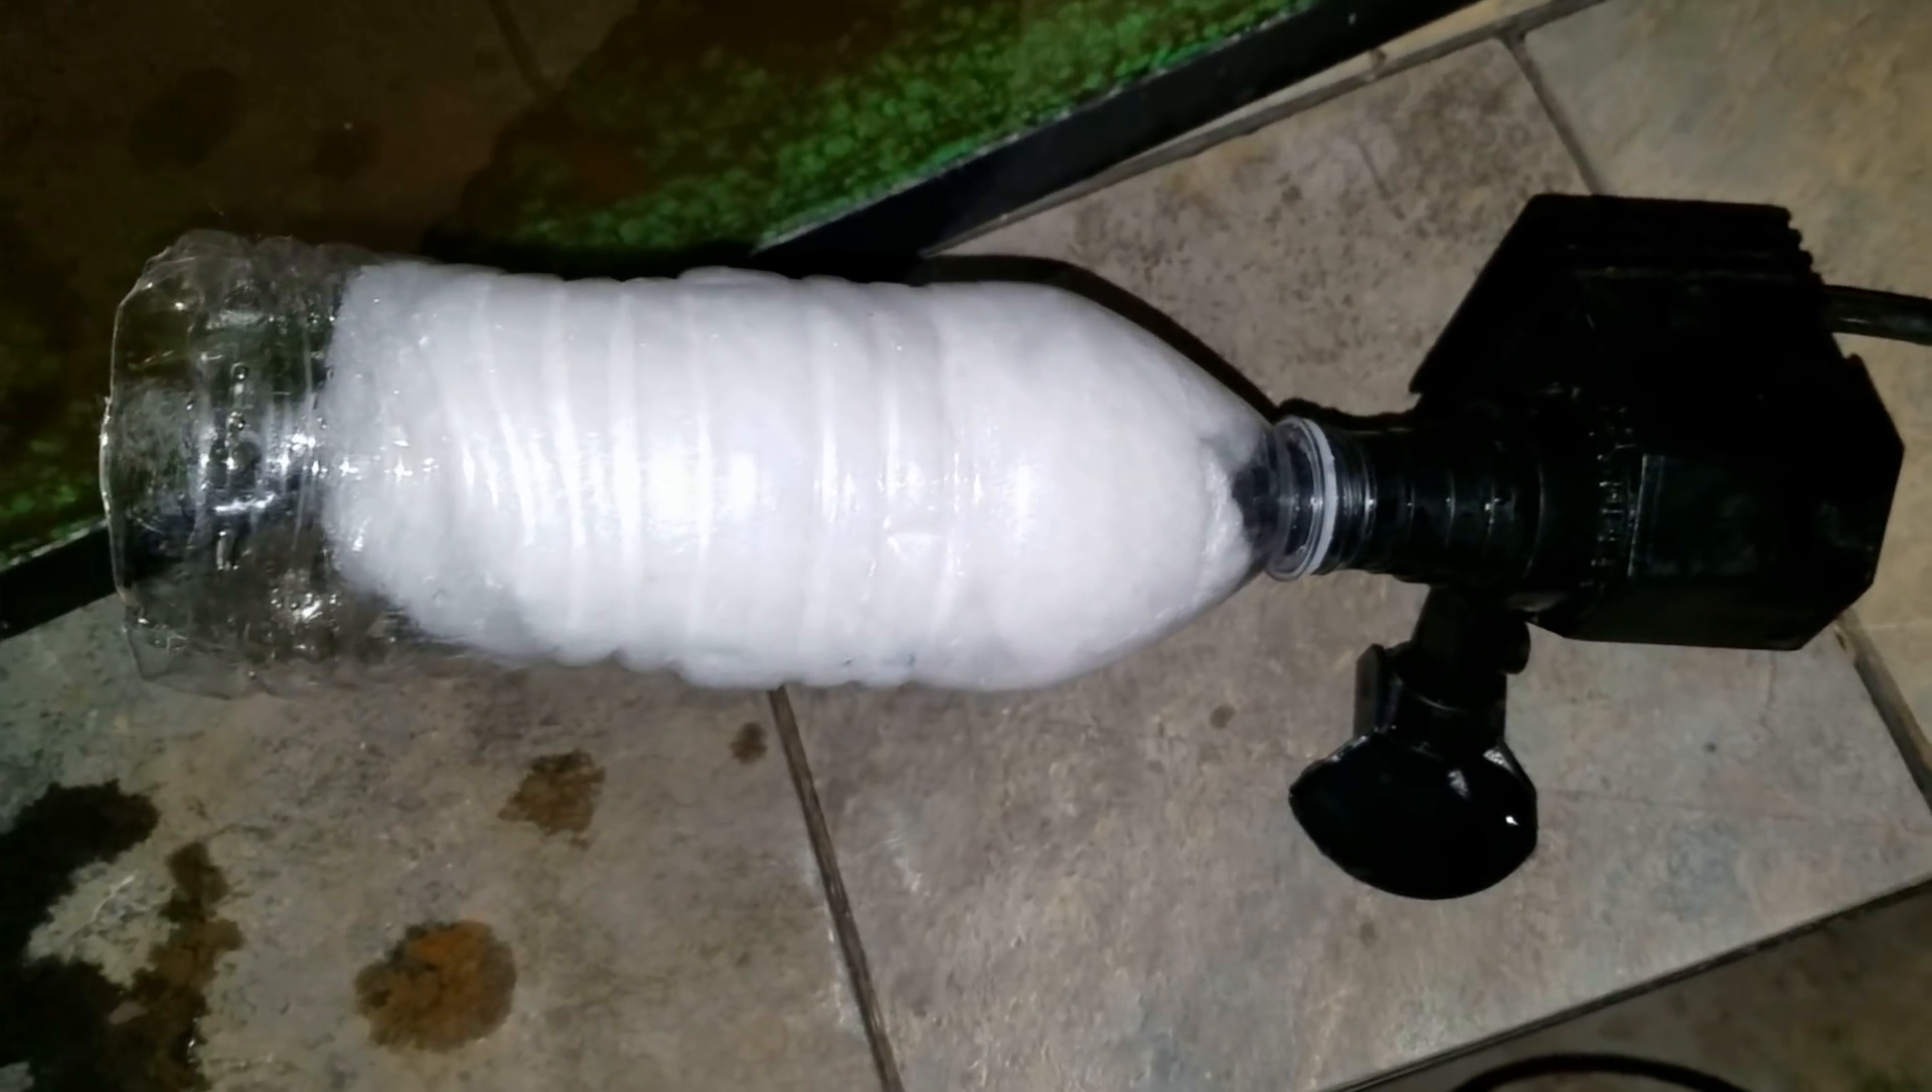And, I've taken some fresh new filter material and I repacked this filter.